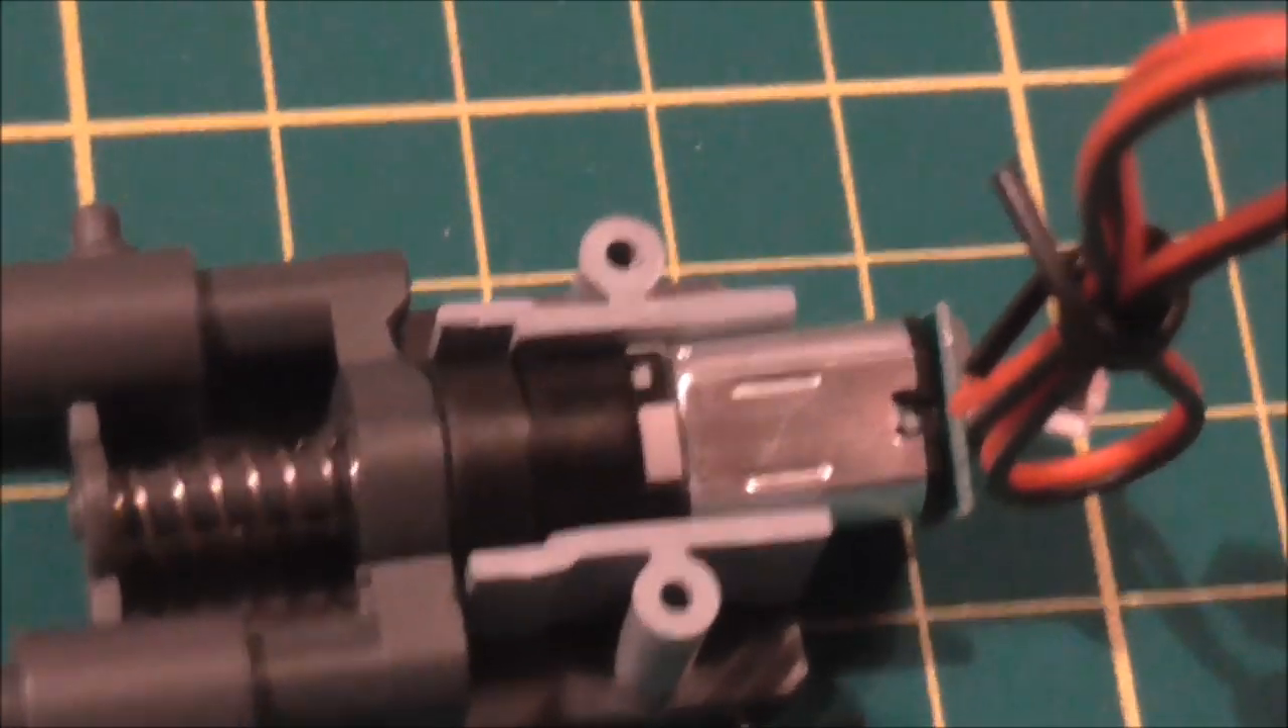So the motor fits in perfectly like that.